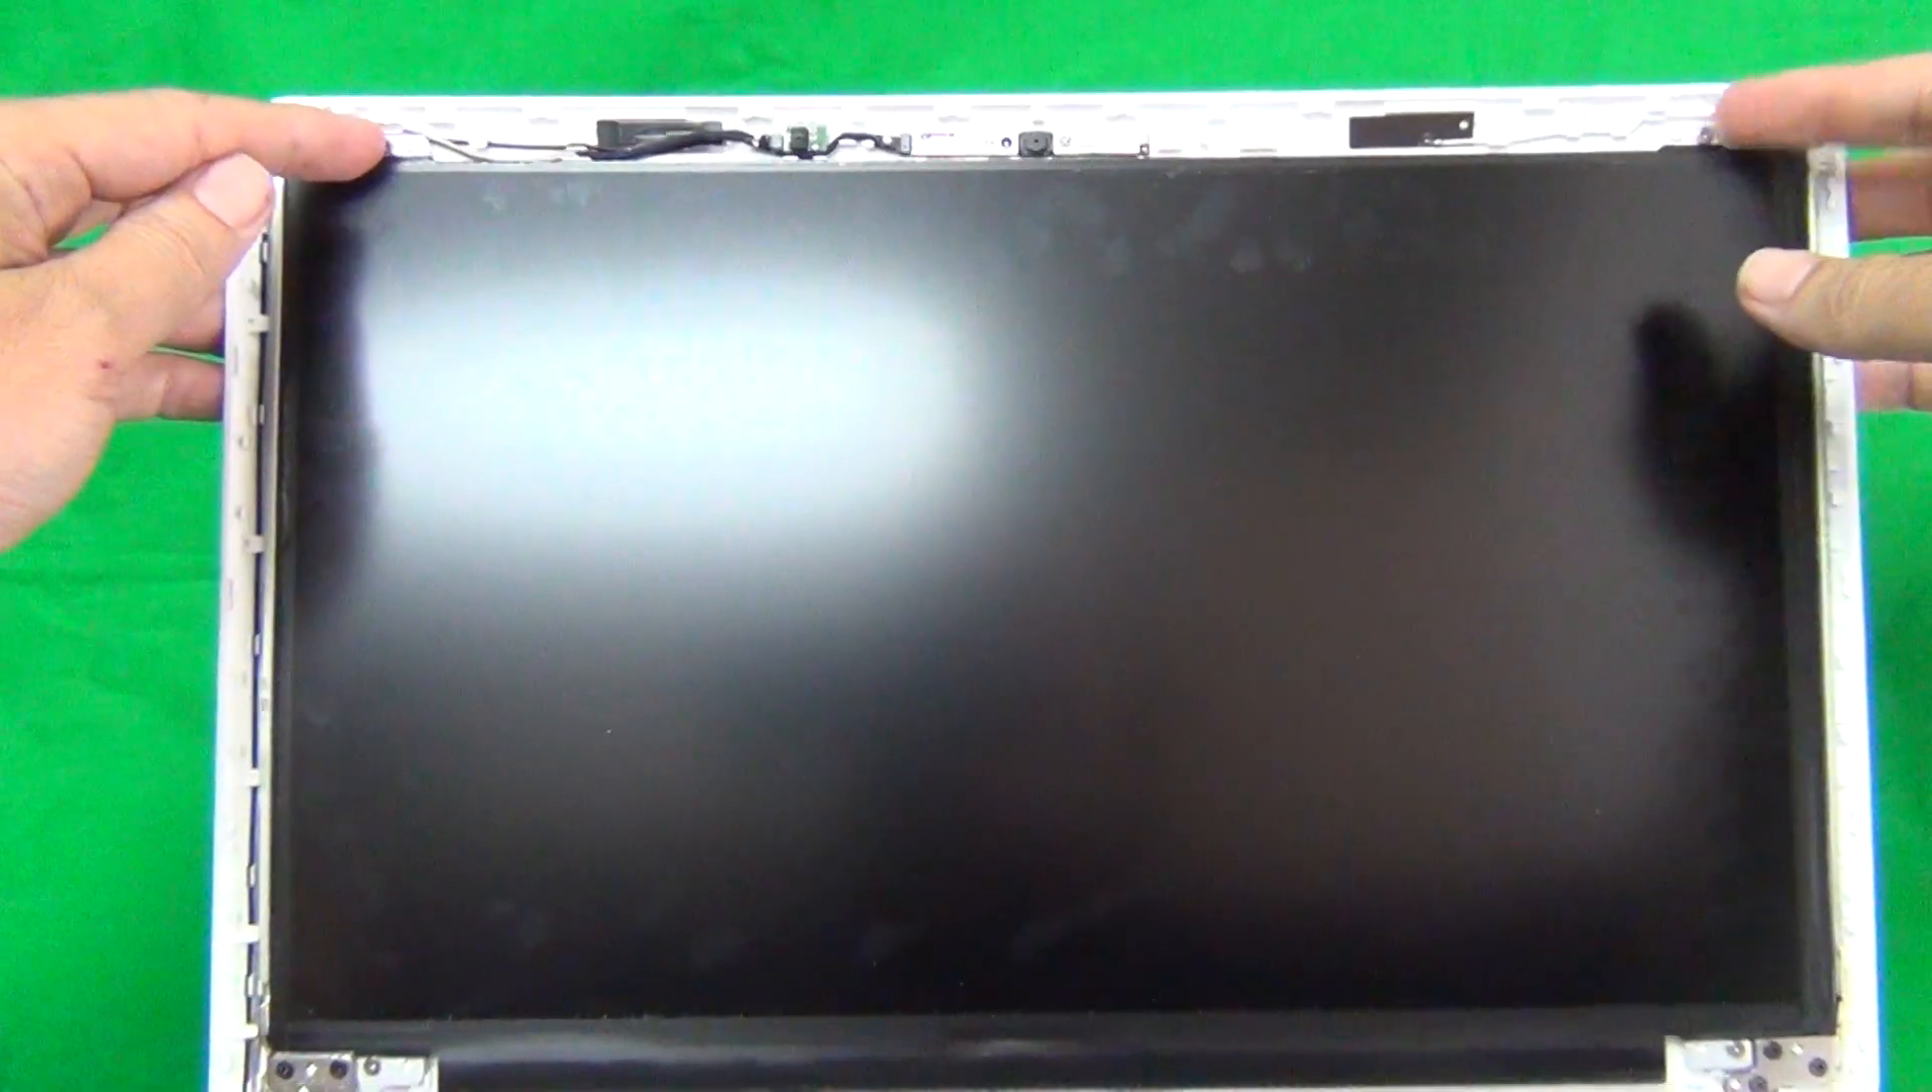Okay, next thing, the screen assembly is exposed.